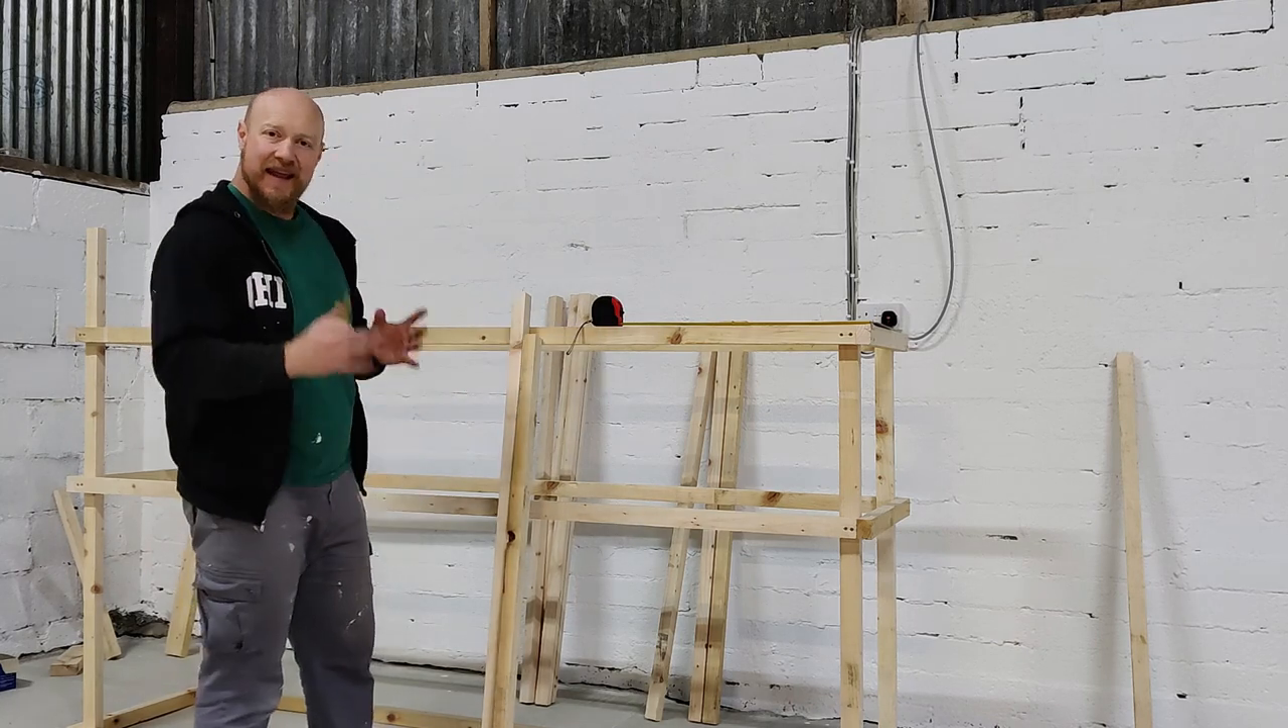So the top structure is now in place.